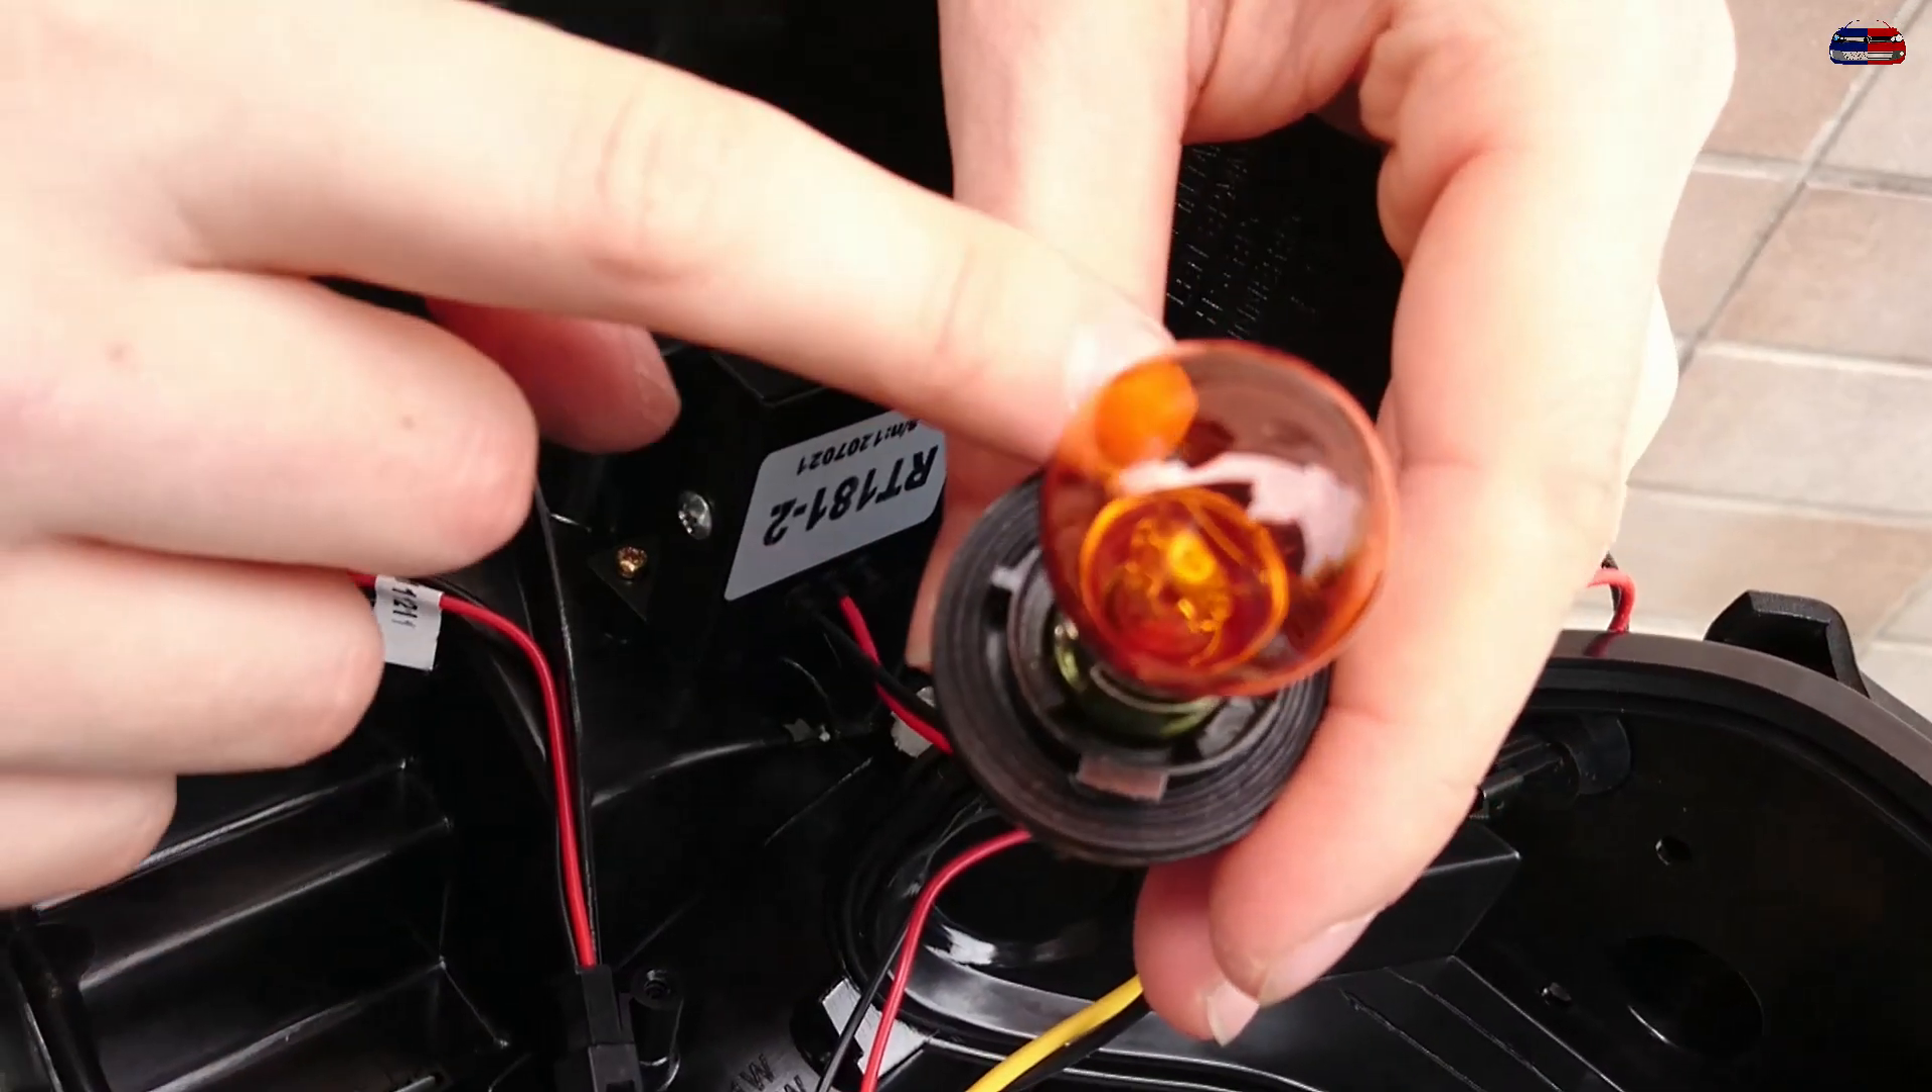So, jetzt ist das Blinkerbirne drin.